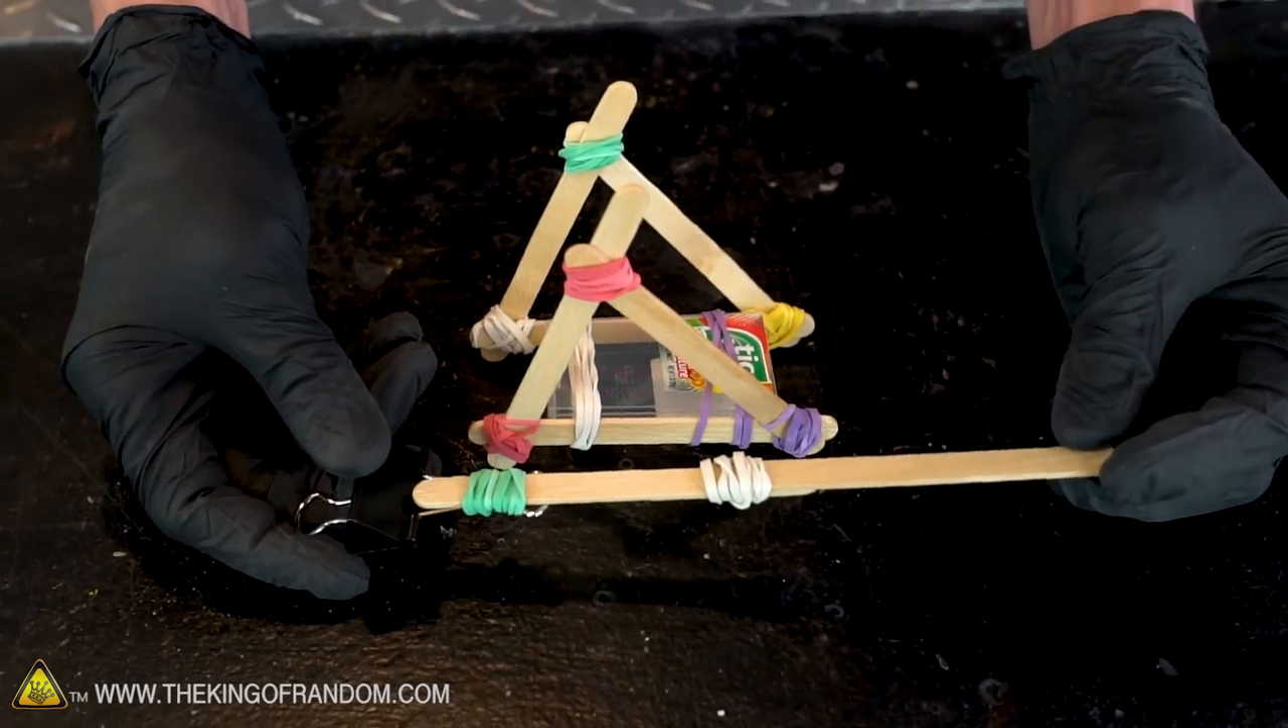We now have two pieces, we have a base and we have the swinging arm of our catapult, and it's time to put them together.